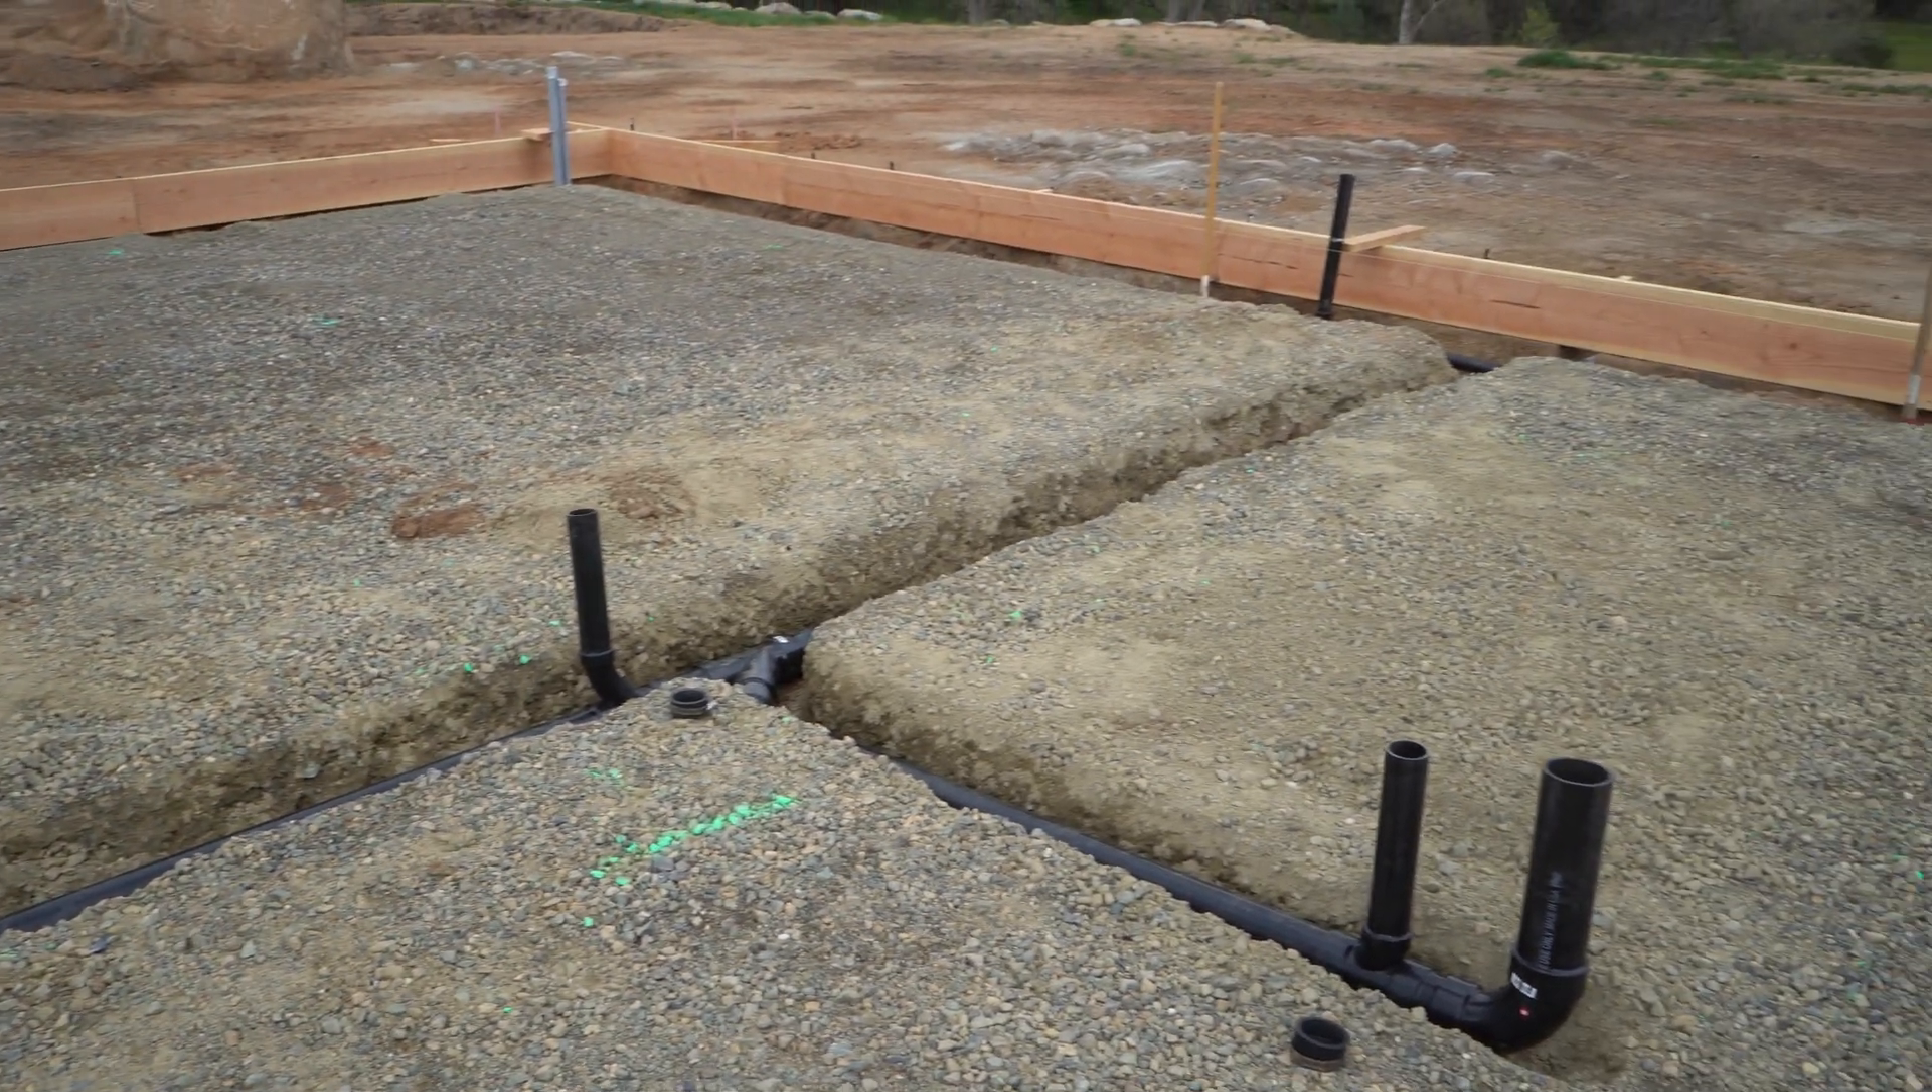Now that it's complete you can see again we've got our main three inch line that drains all the way across the building with the individual stub outs that kind of tee into it.